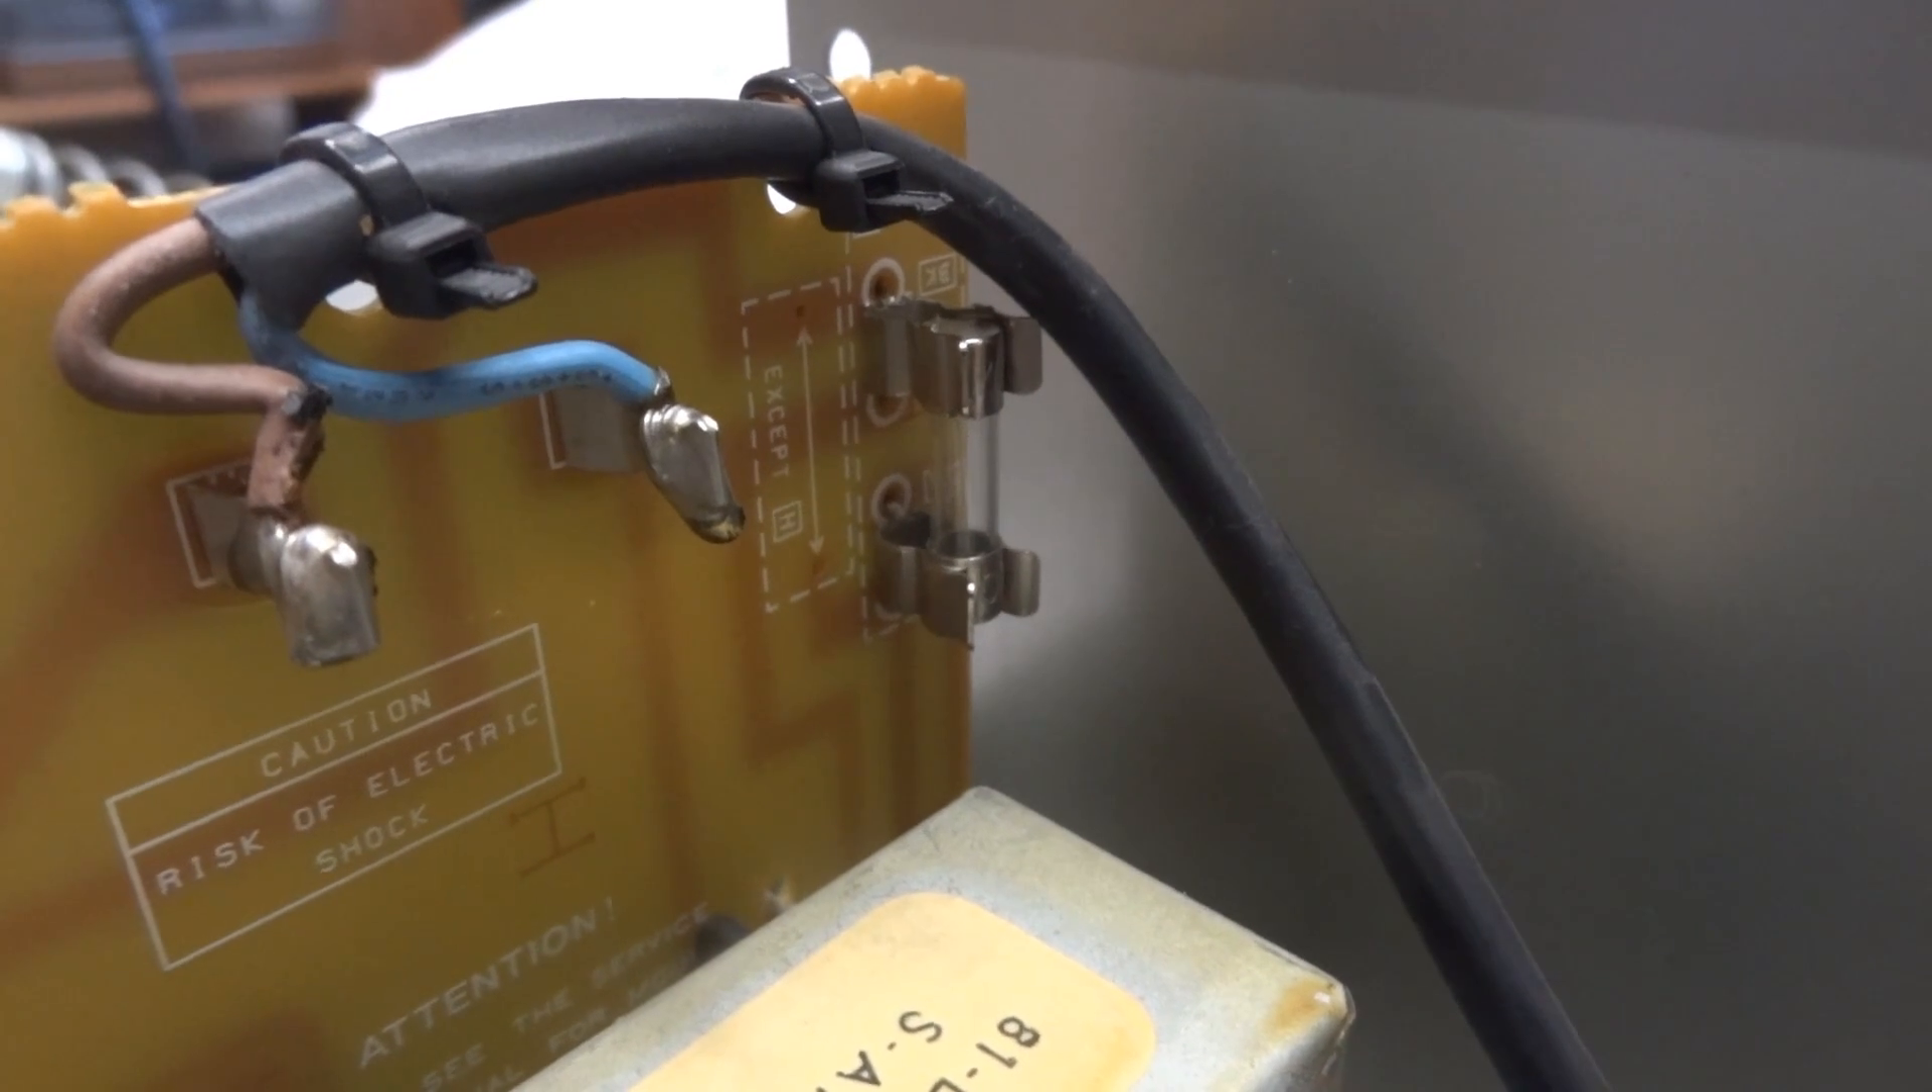As you can see, we now have a fuse. Nice little 500 milliampere primary fuse.